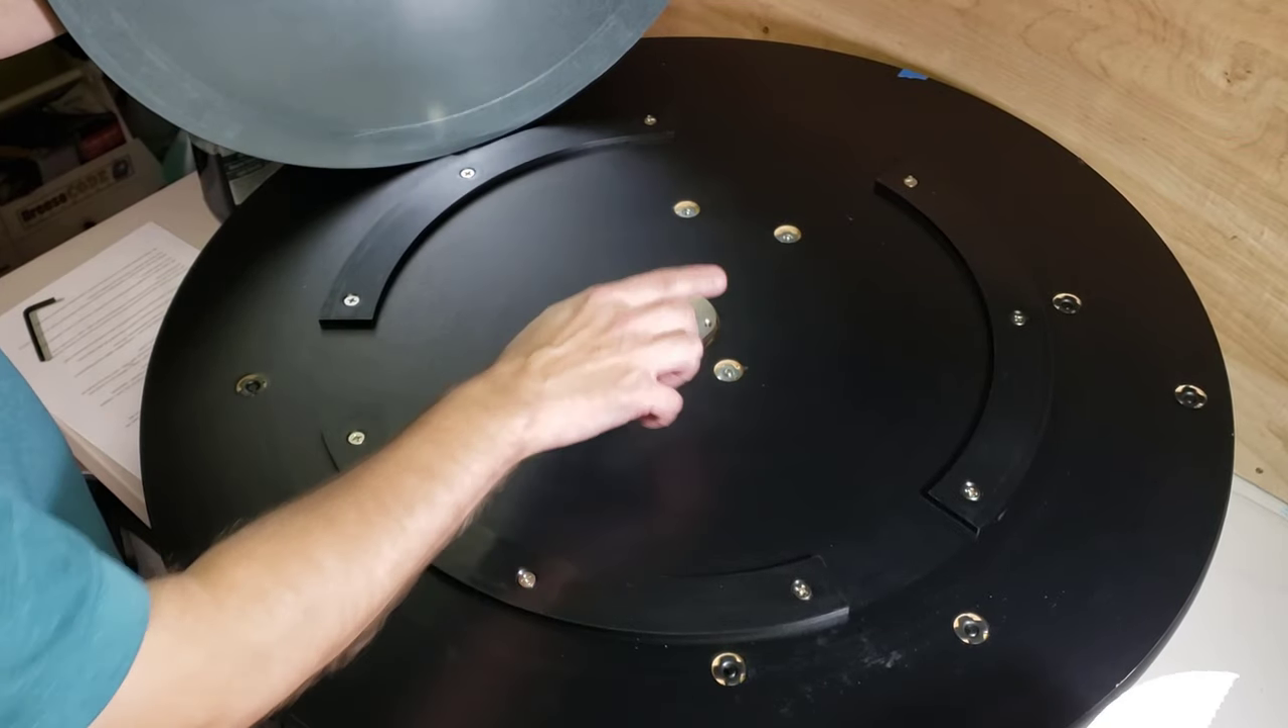We have these three plastic sections right here bolted down.